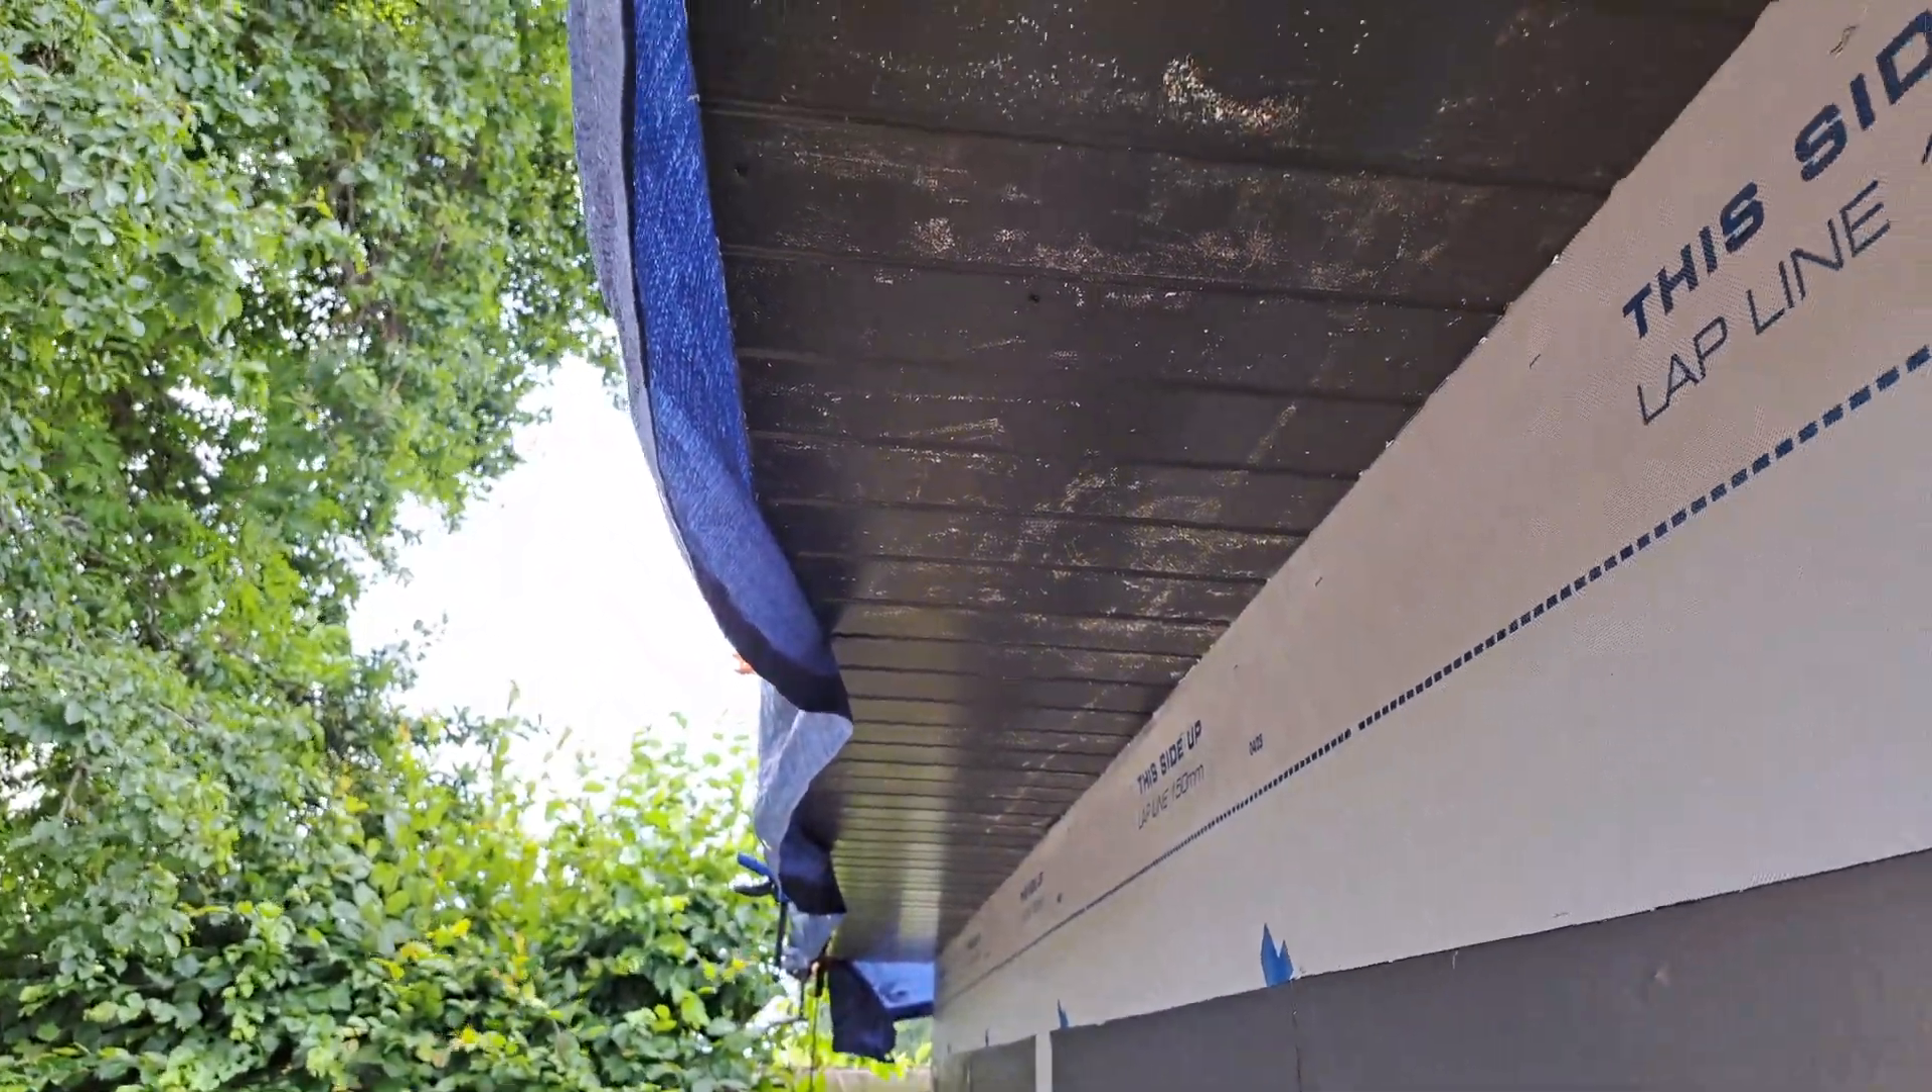We've got the soffits up underneath.